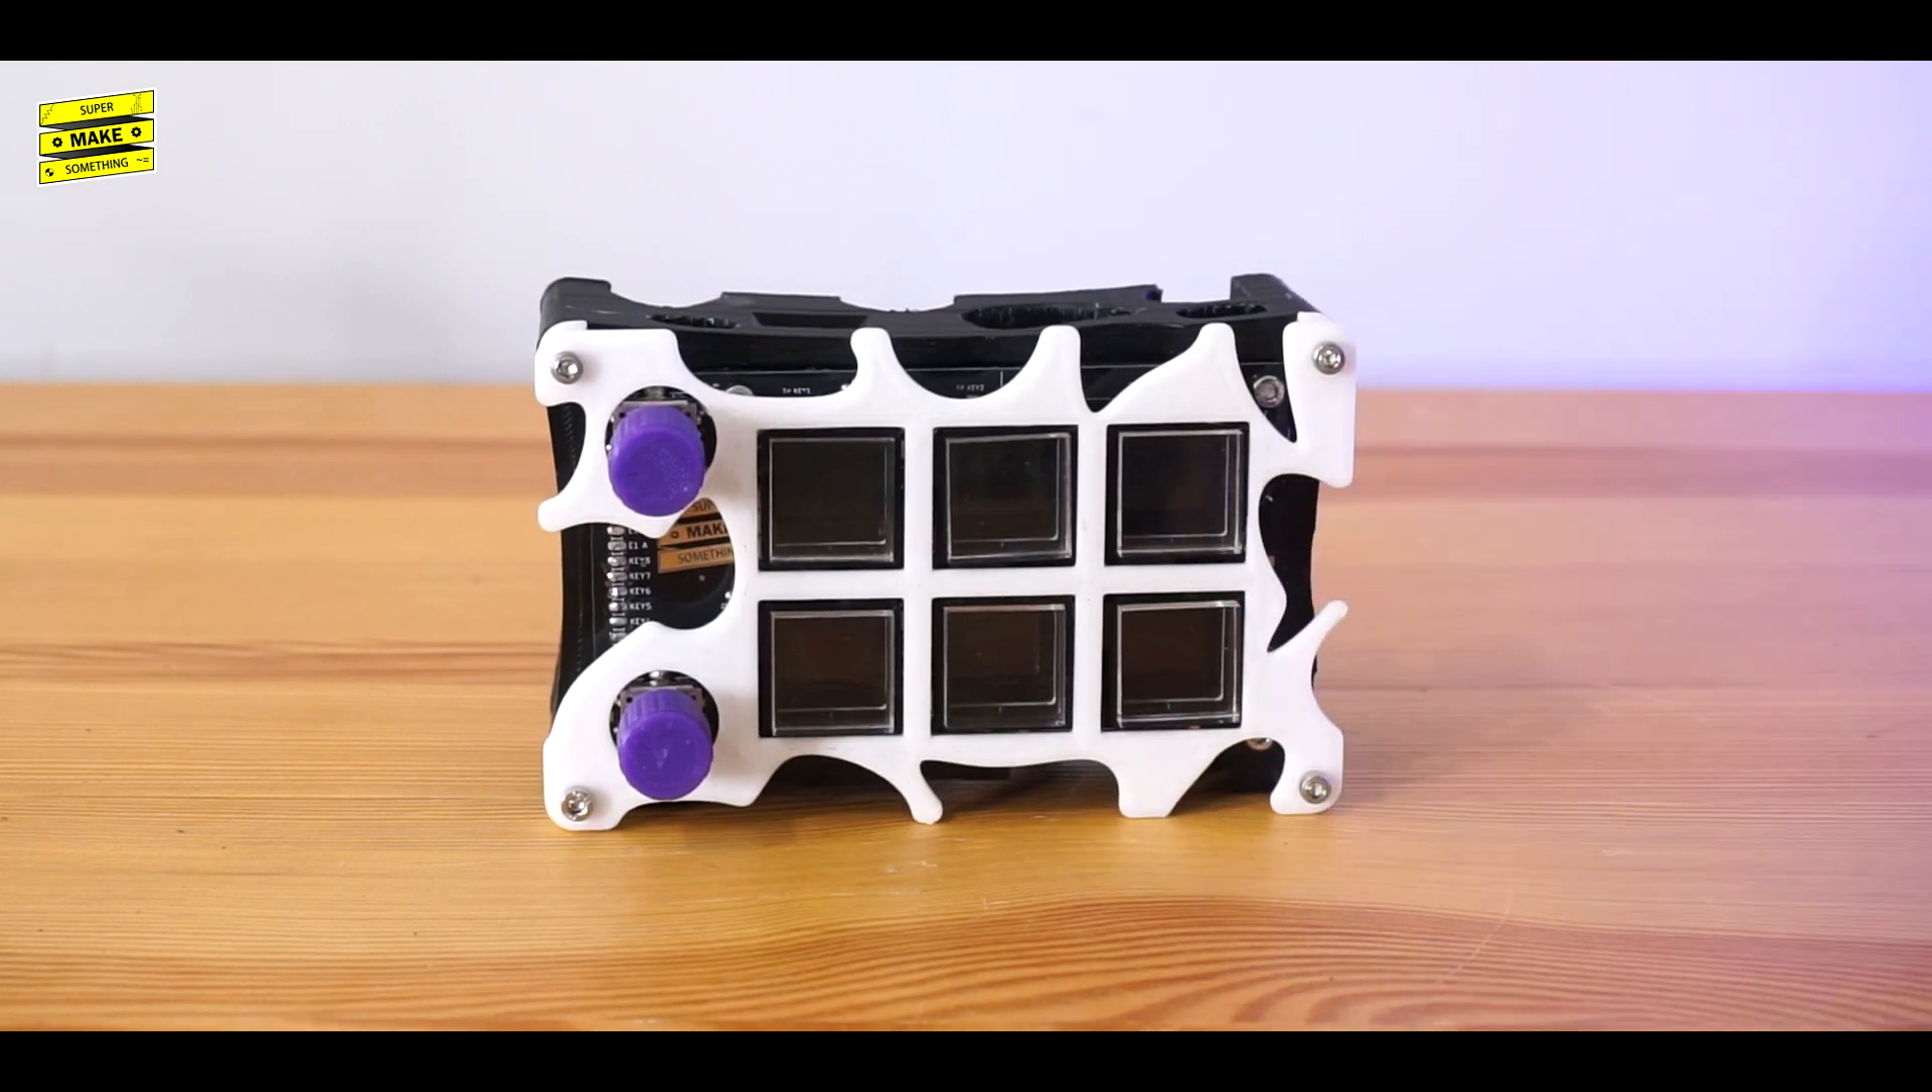Finally pressed the two 3D printed knobs onto the encoders, after which the Stream Deck assembly was complete.